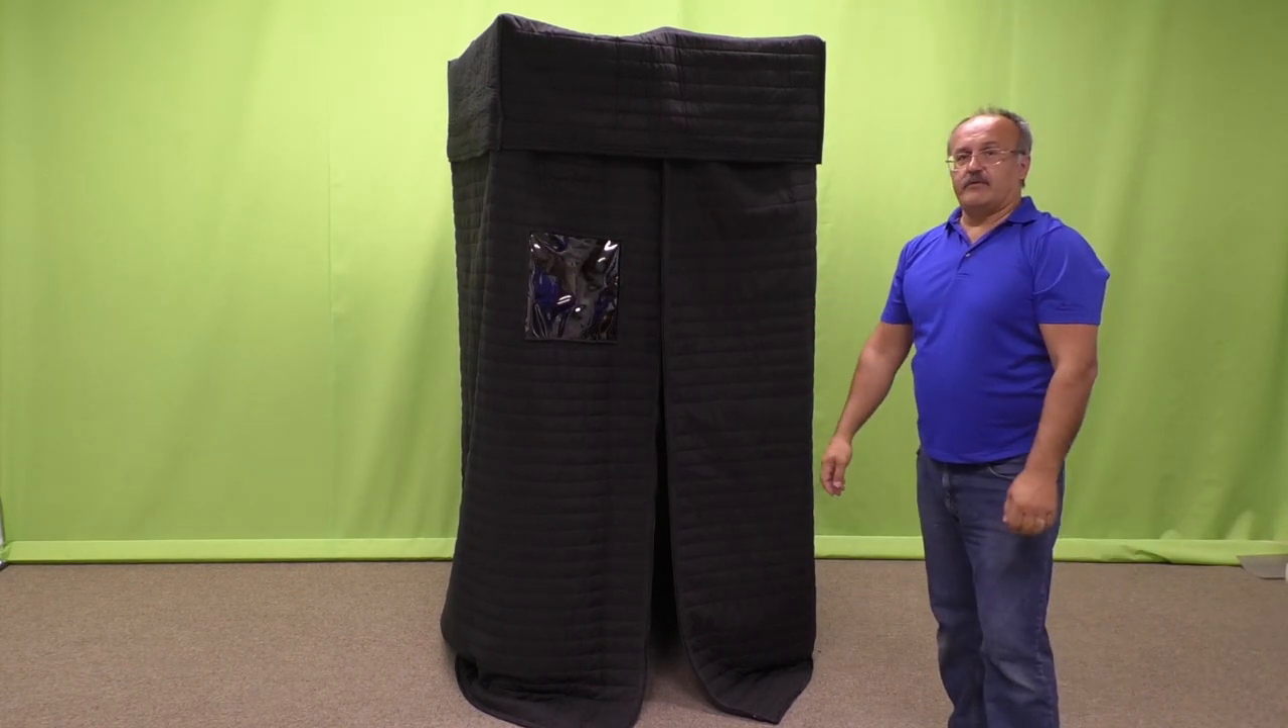And this completes the assembly of AVB -3.